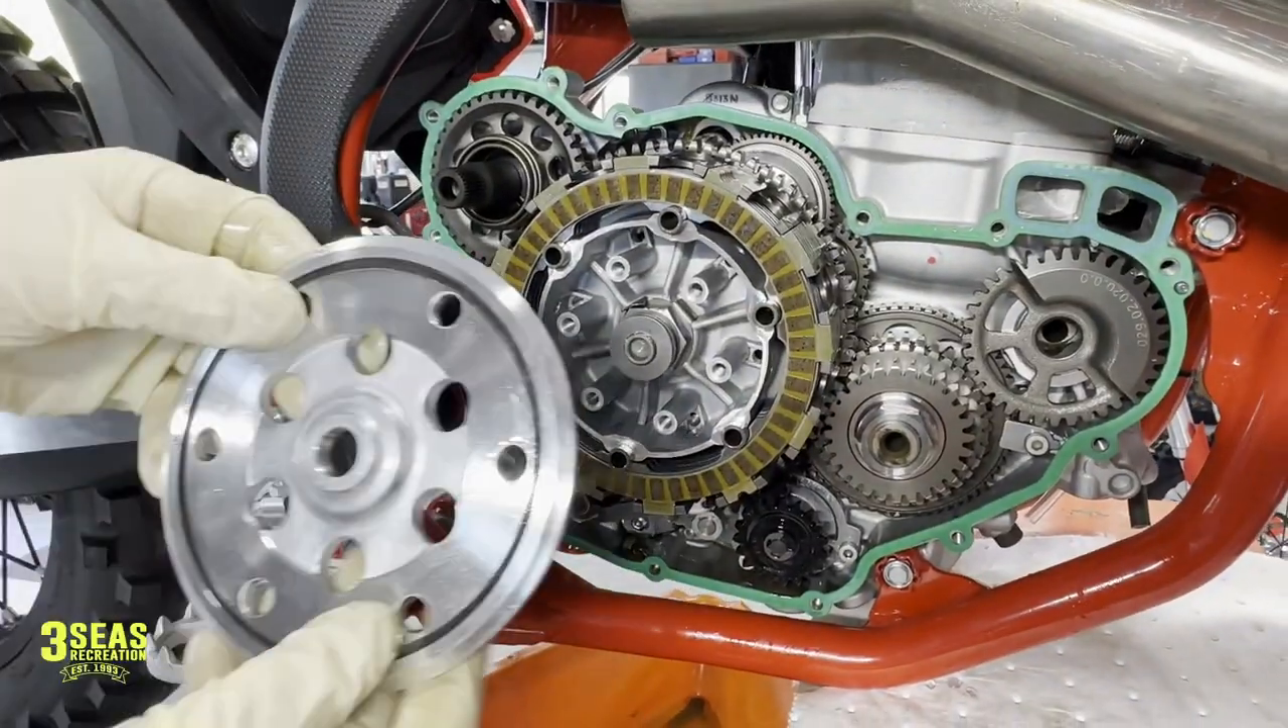Clutch plates are all in.